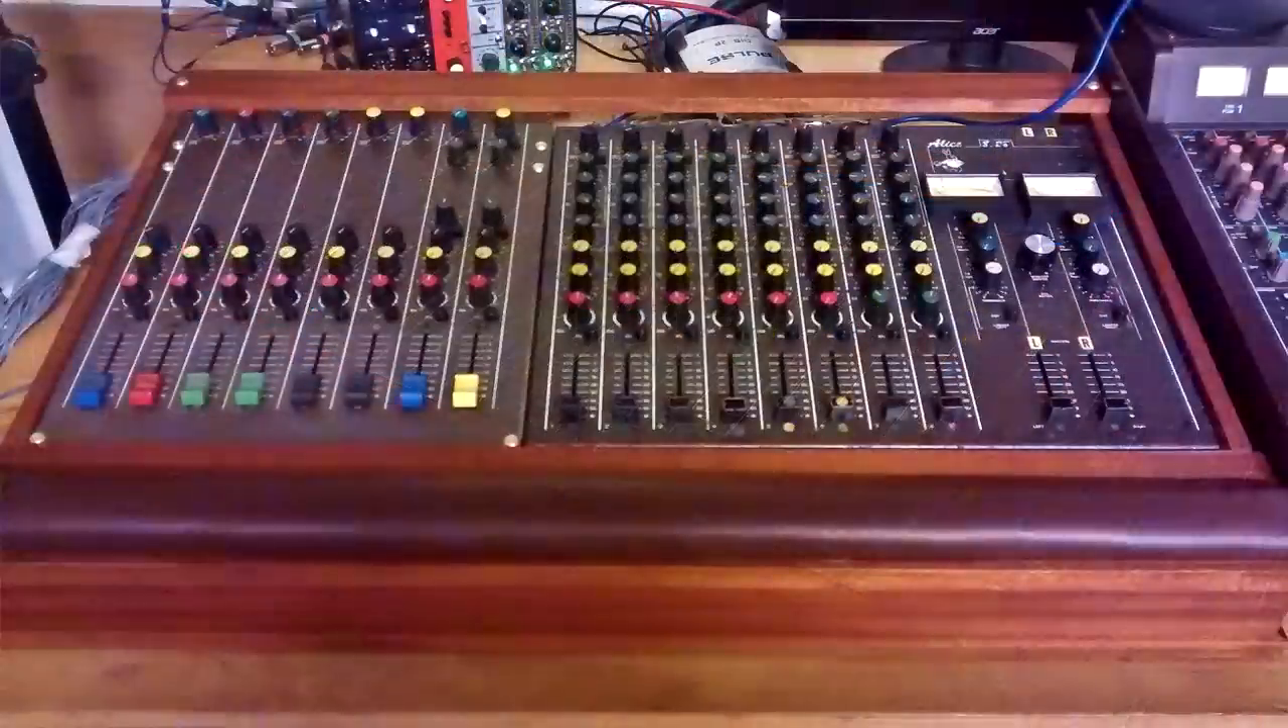The two mixing boards looked to be a pretty good fit which is great.